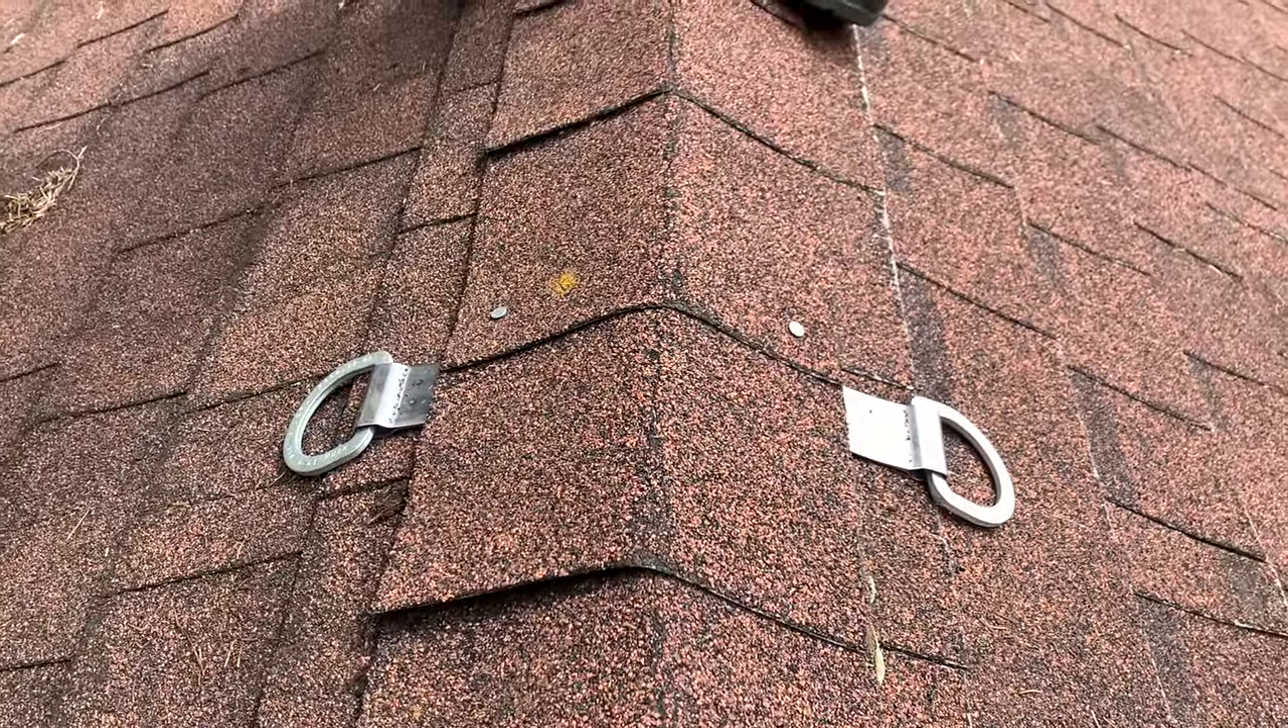That is how you put a permanent double d ring stainless steel anchor in an asphalt shingle roof.